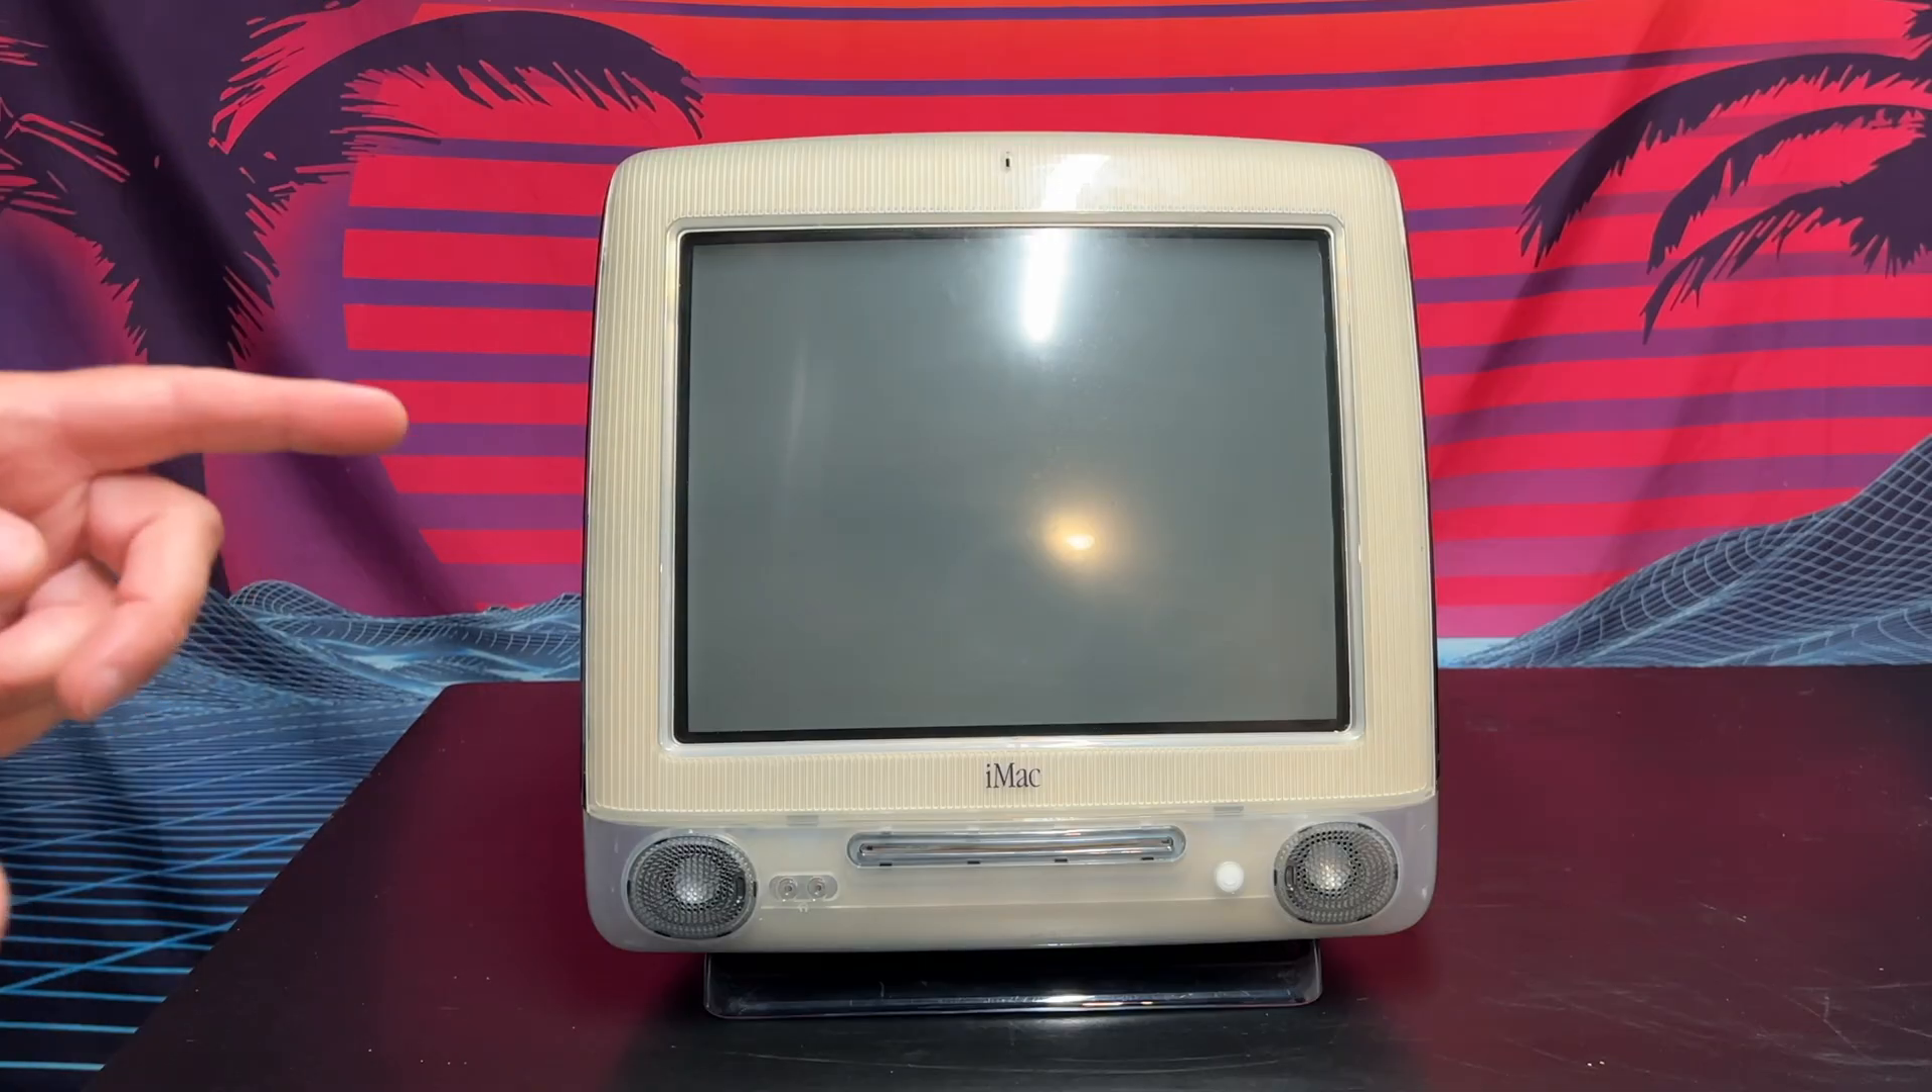All right, so we have that casing reinstalled.